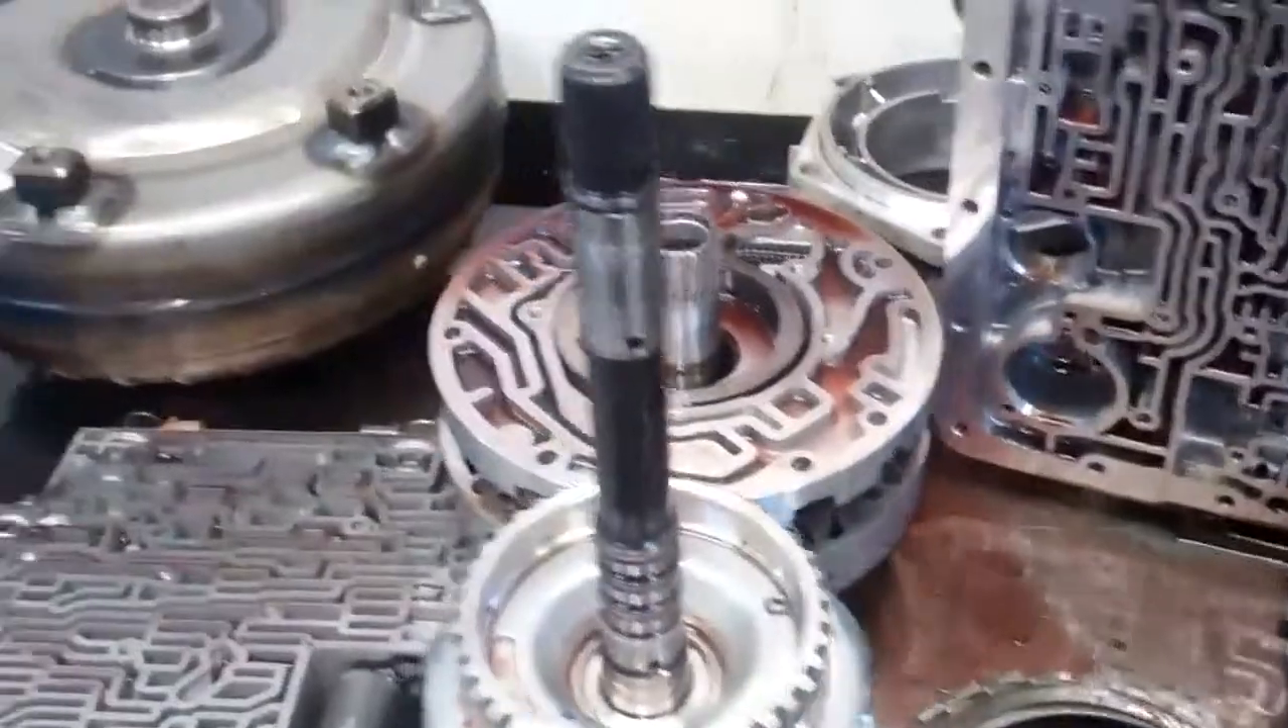Steve, we have your Tahoe transmission disassembled and laid out on the bench here.